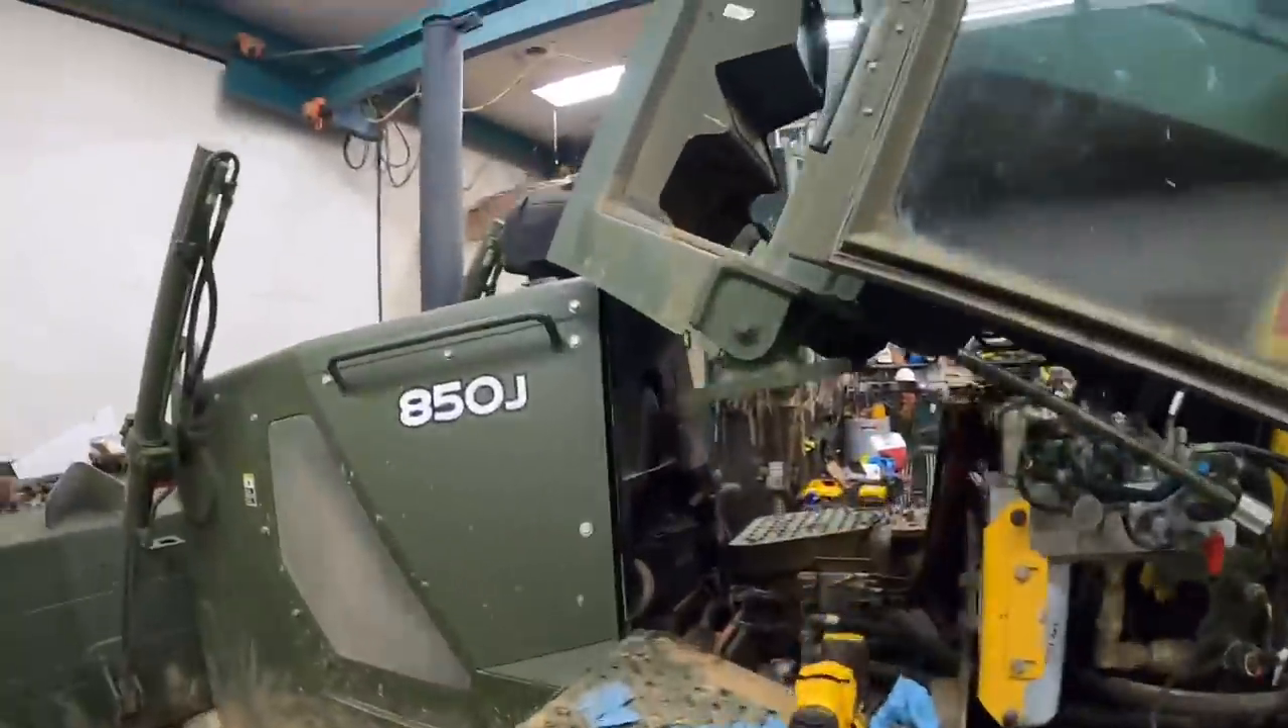I still don't have the cab down yet.